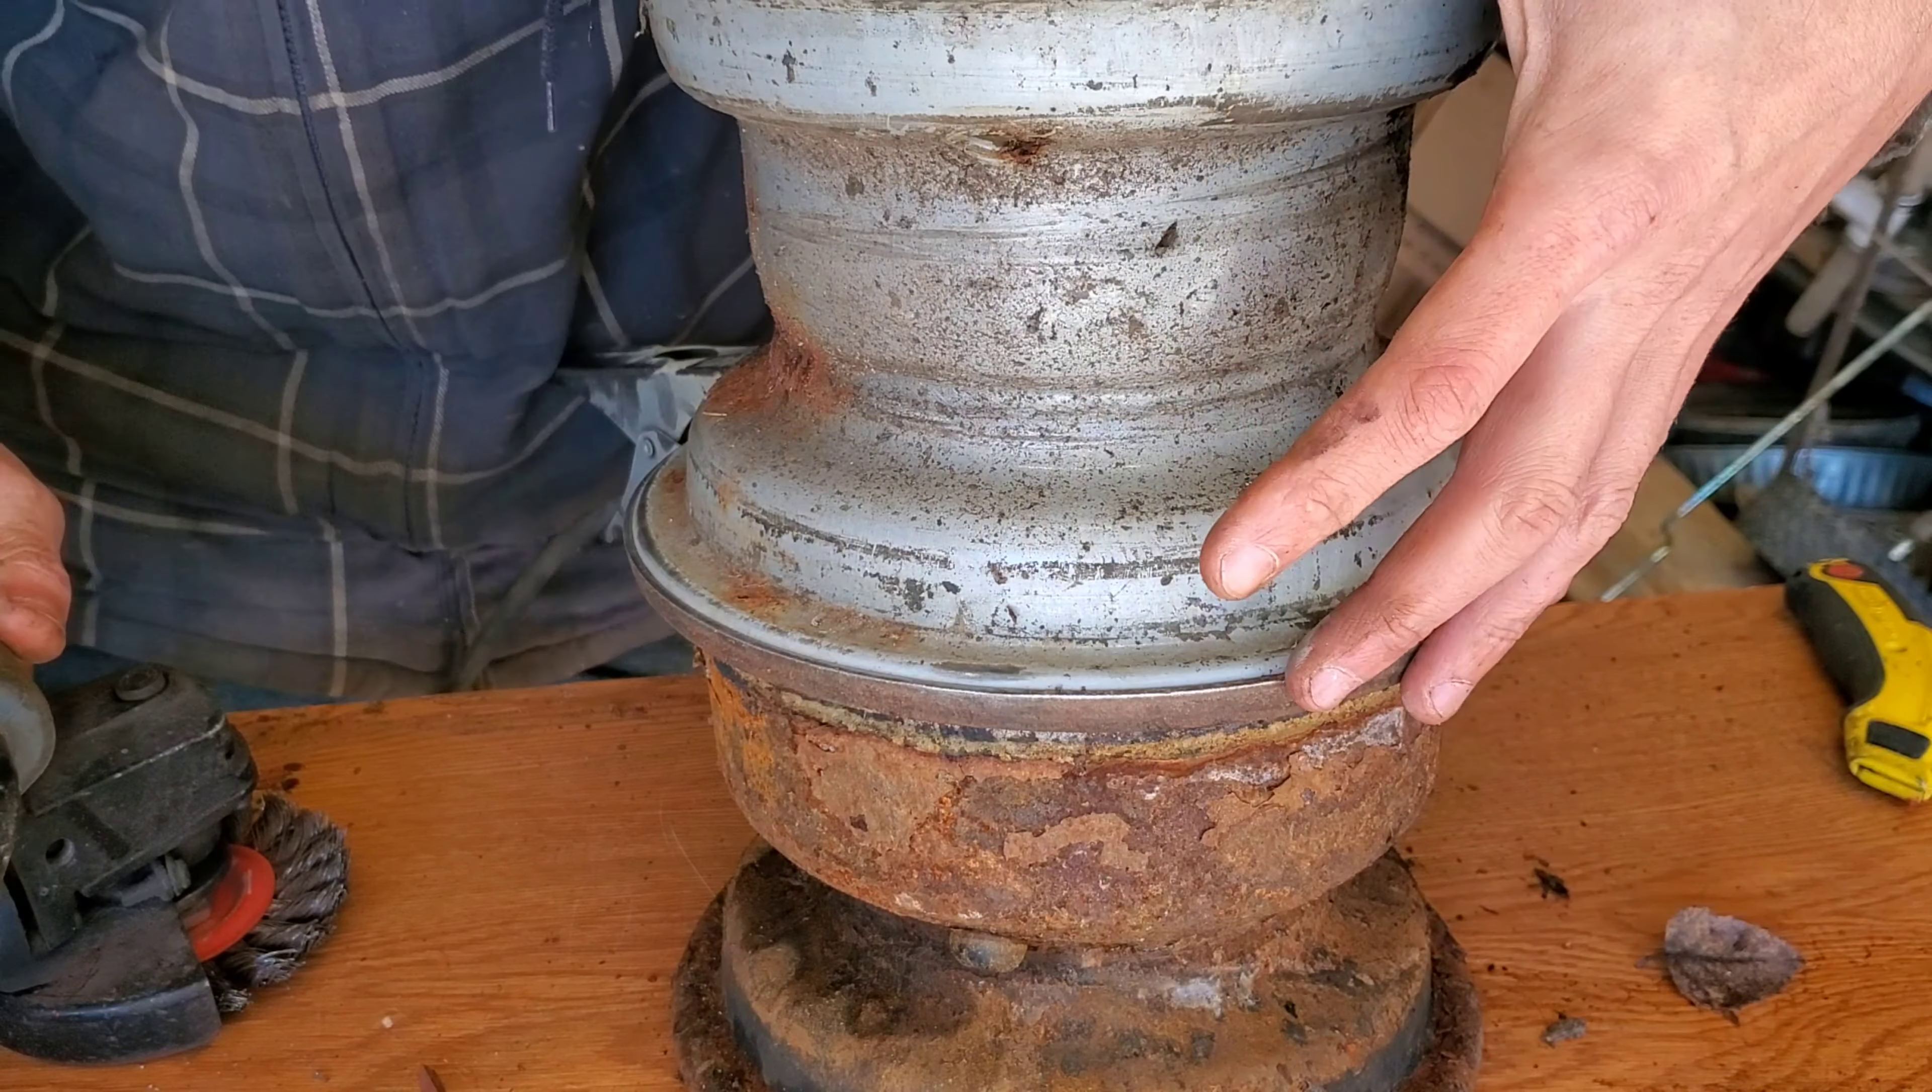It worked out that this newer rim apparently fits inside the edge of the older rim.